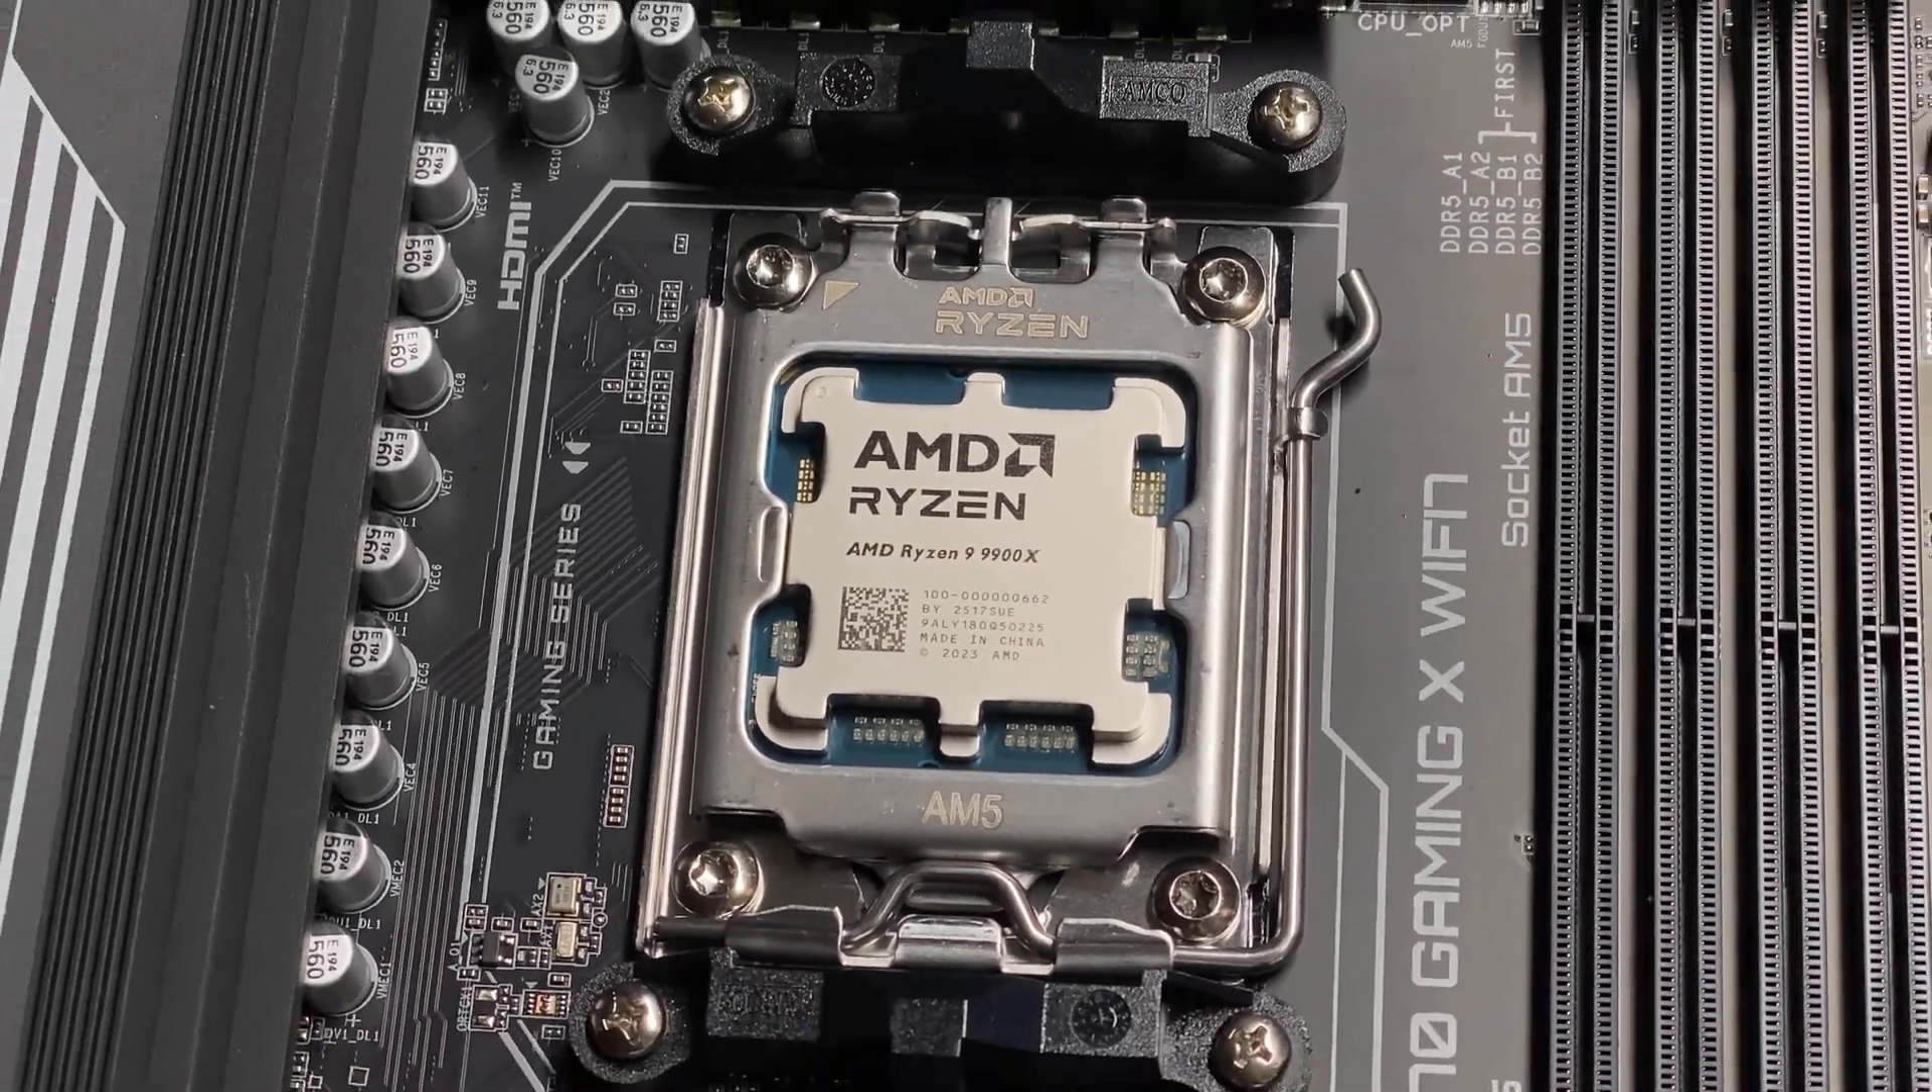And there's our chip installed in its socket looking very nice.